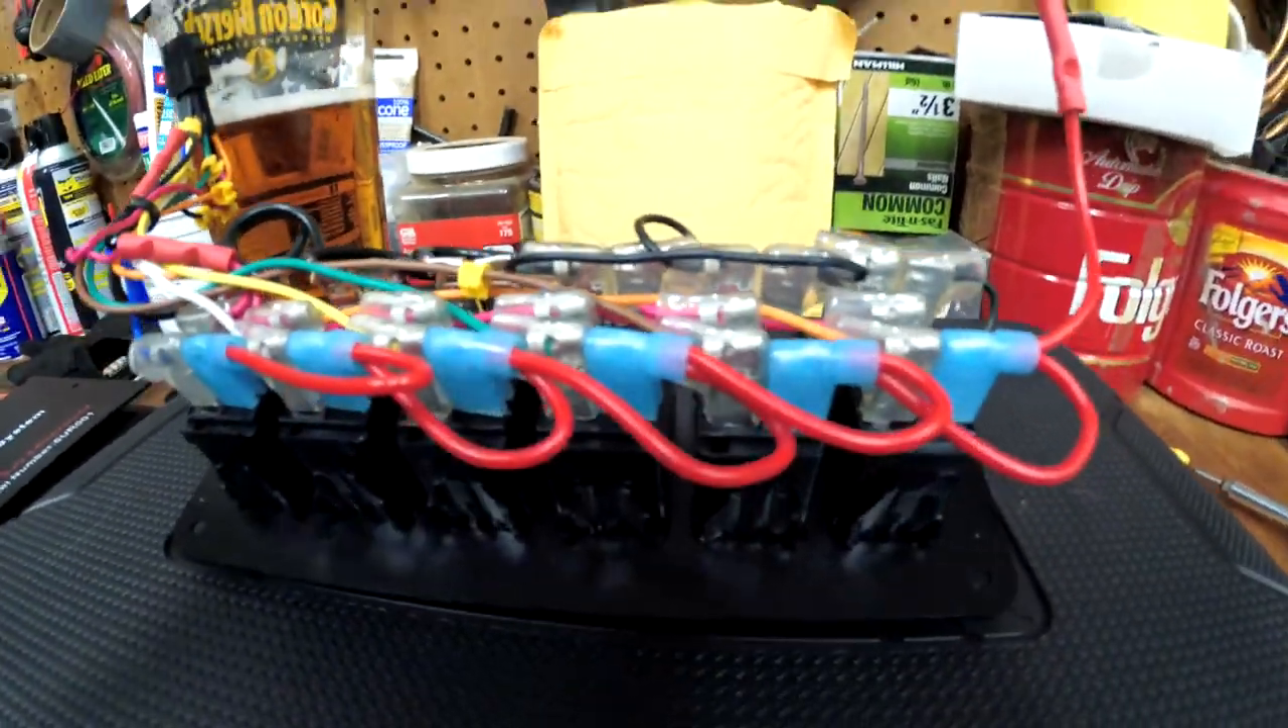Got all the wiring on the switches in the switch panel with flag connectors.